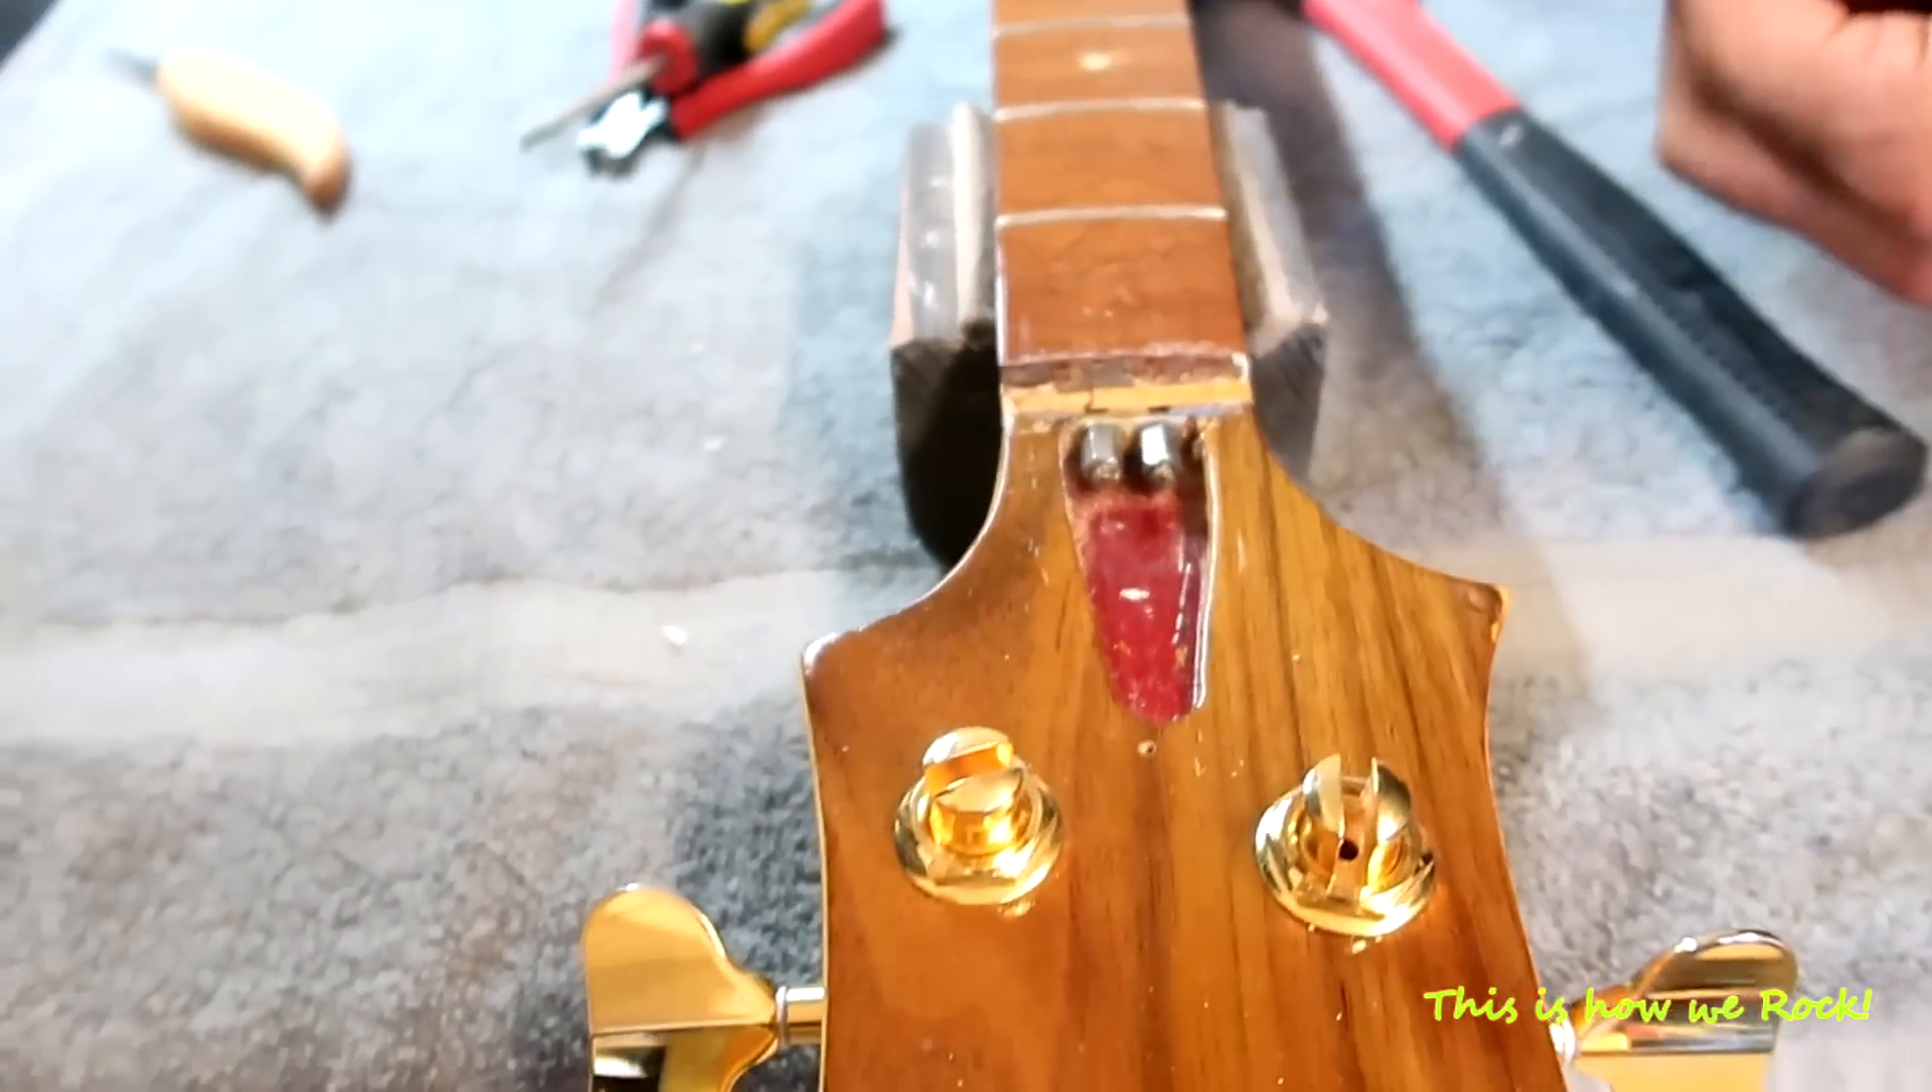Alright, so I got the nut off now.